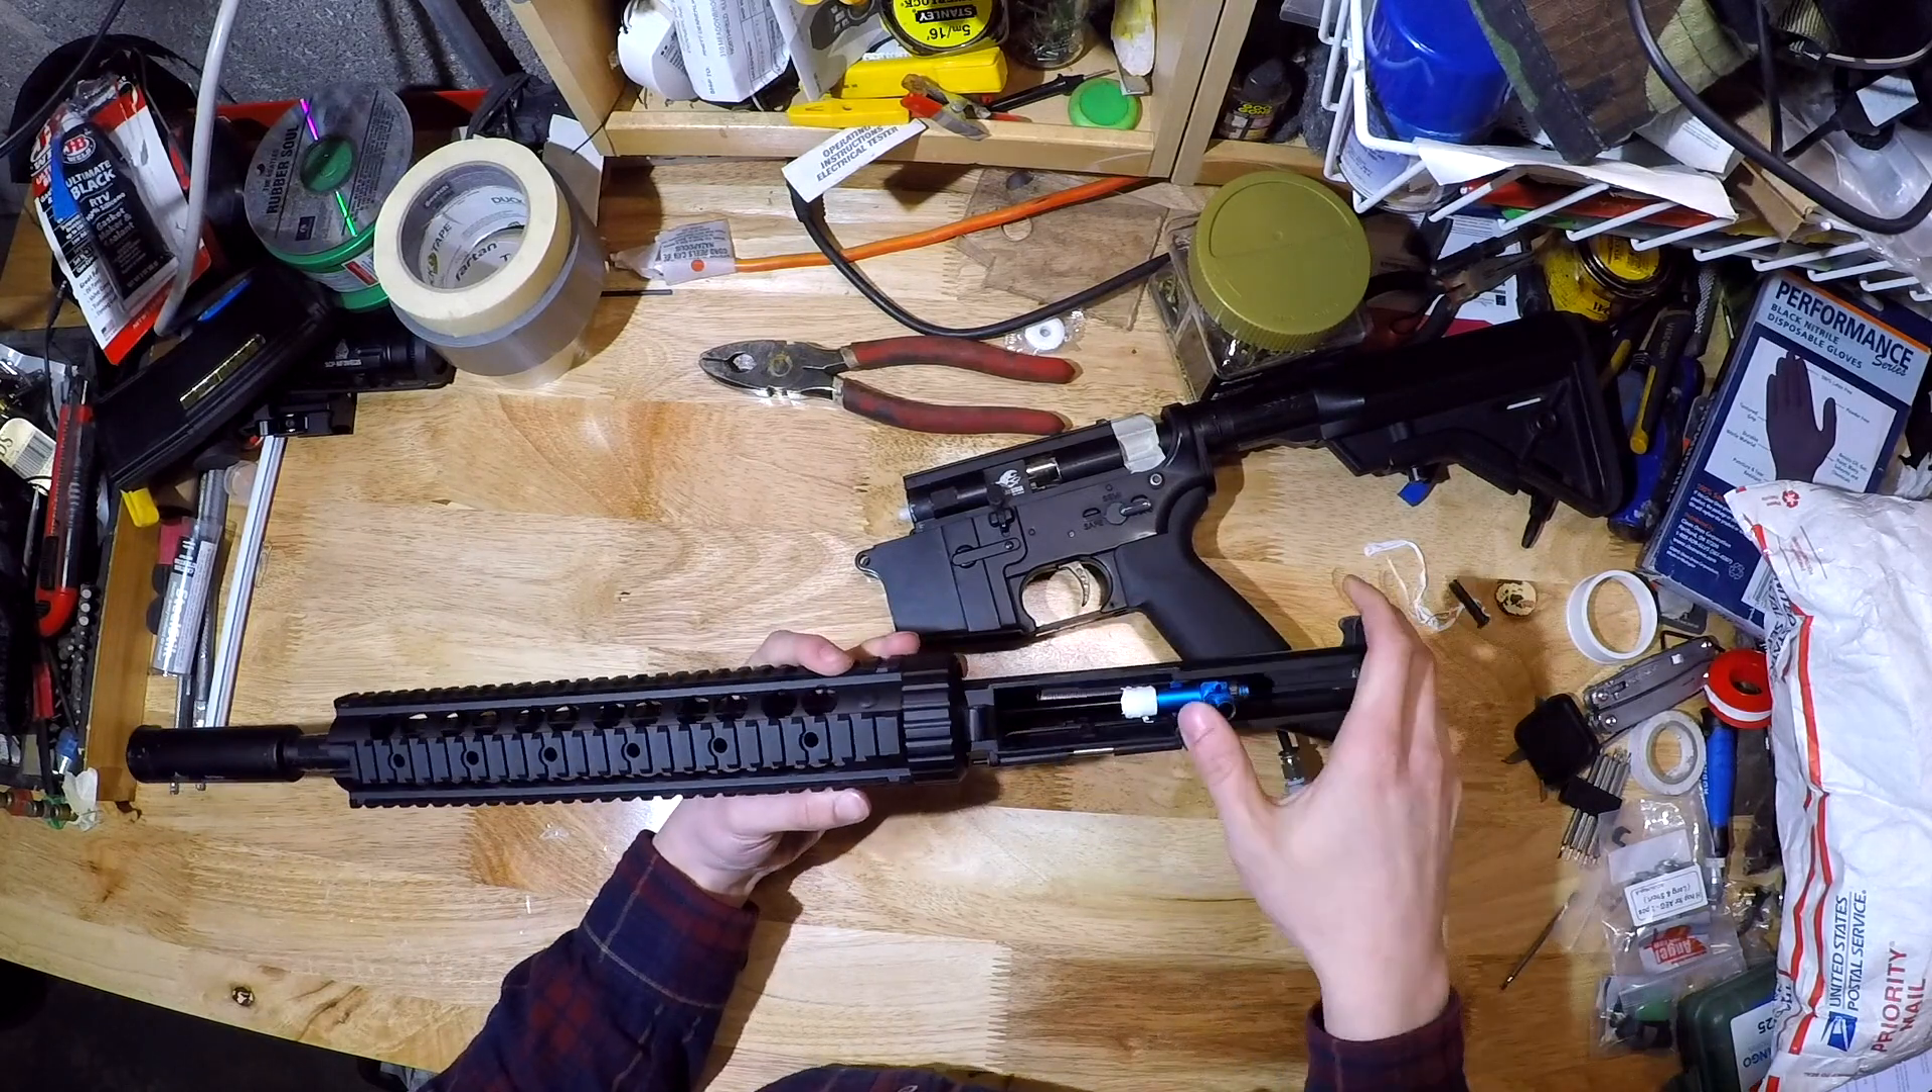So we've taken out our front pin and we've taken the upper away from the lower.